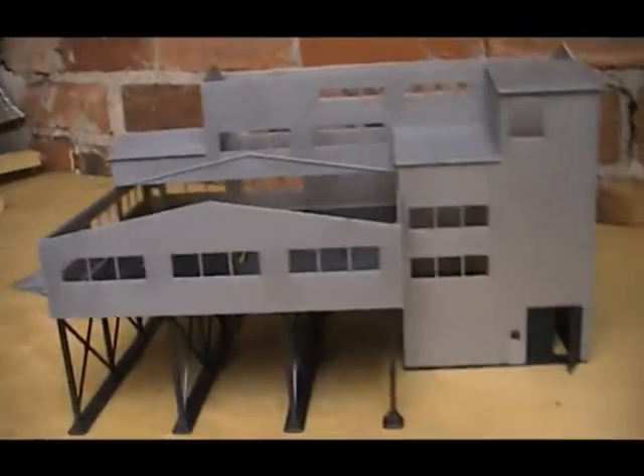I haven't put the roof sections on yet.